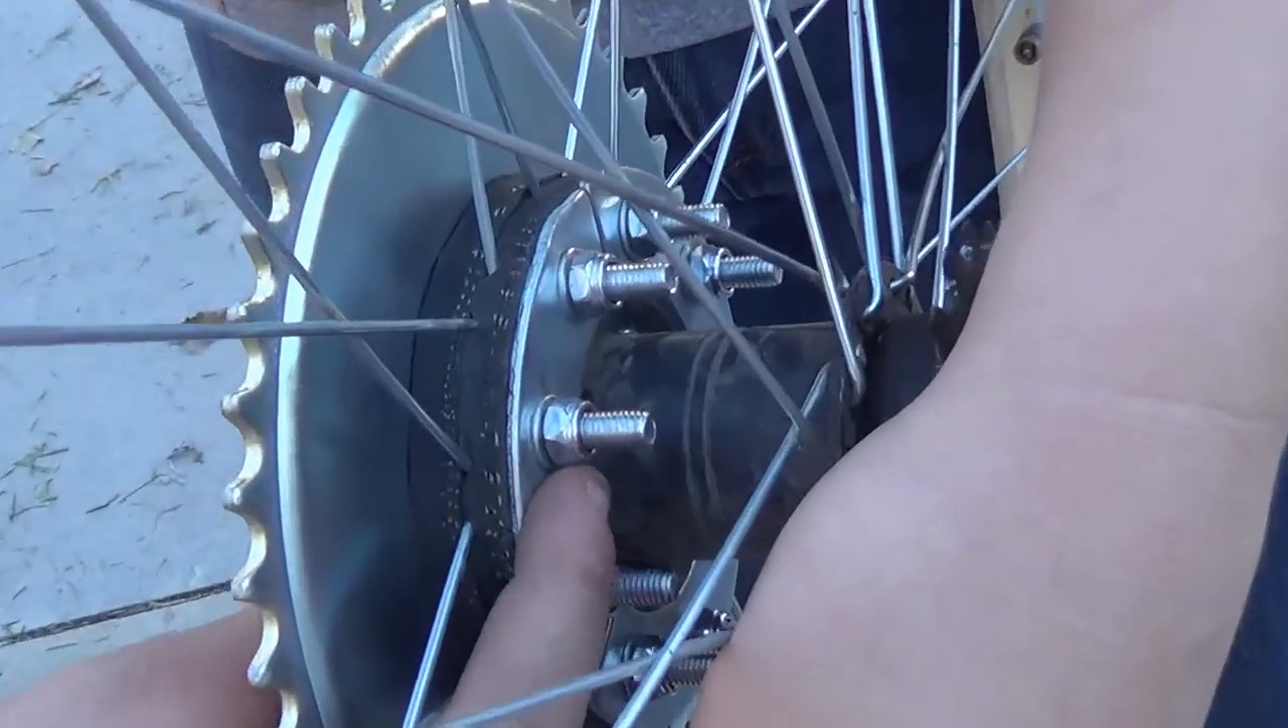All right we got the sprocket mounted on.